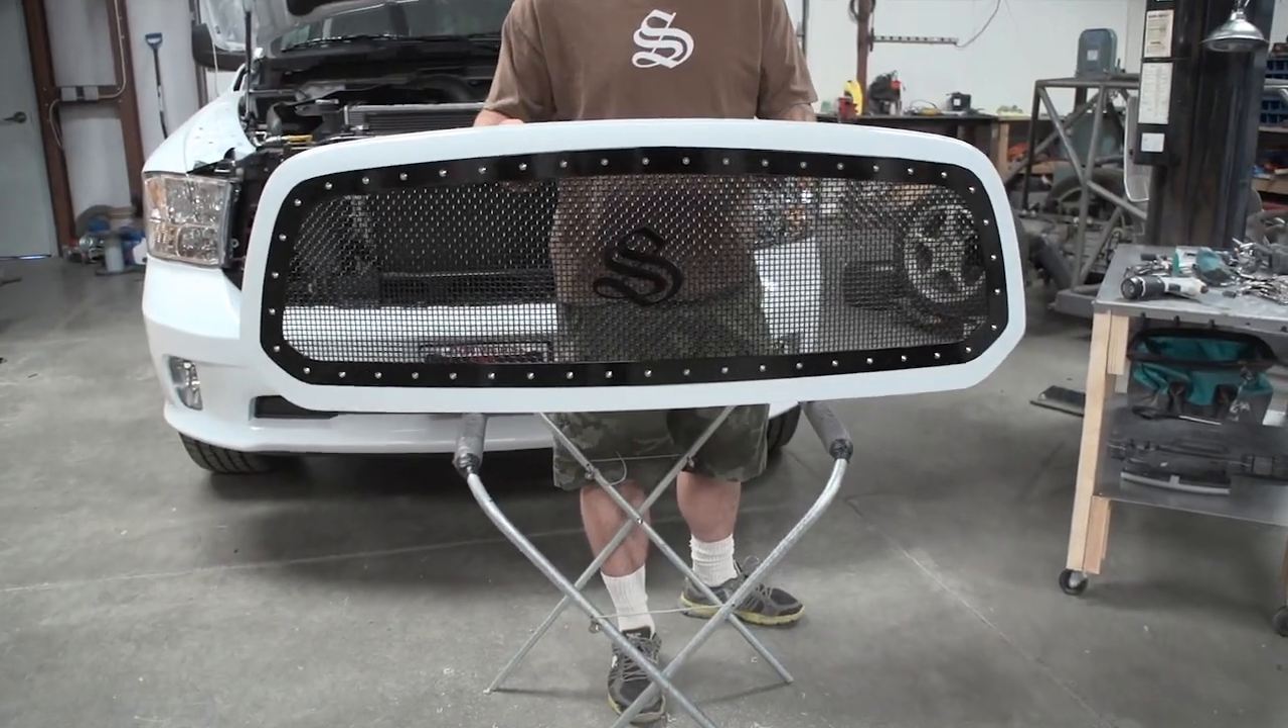Now that that's all tightened up, grill shell is put together and done. This is what we got.